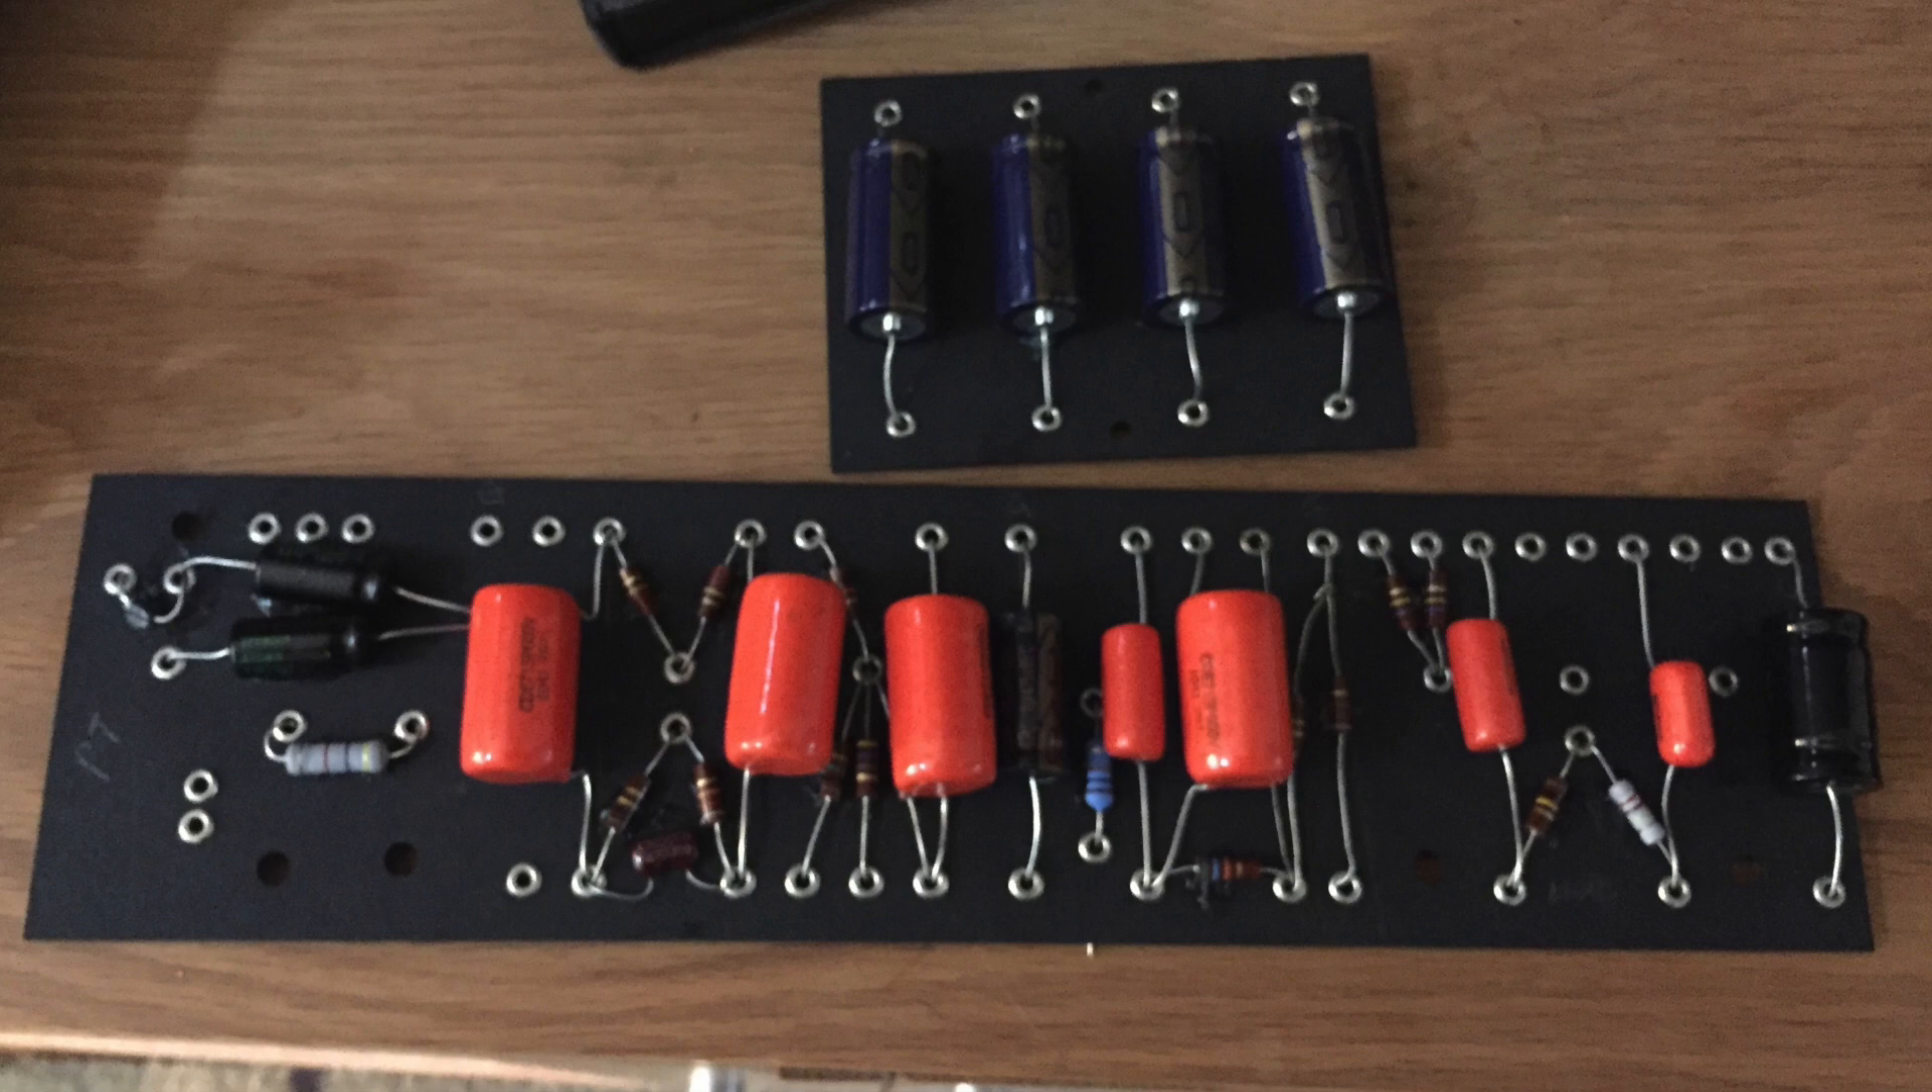And in this picture you can see all the components nicely tacked down onto the board.